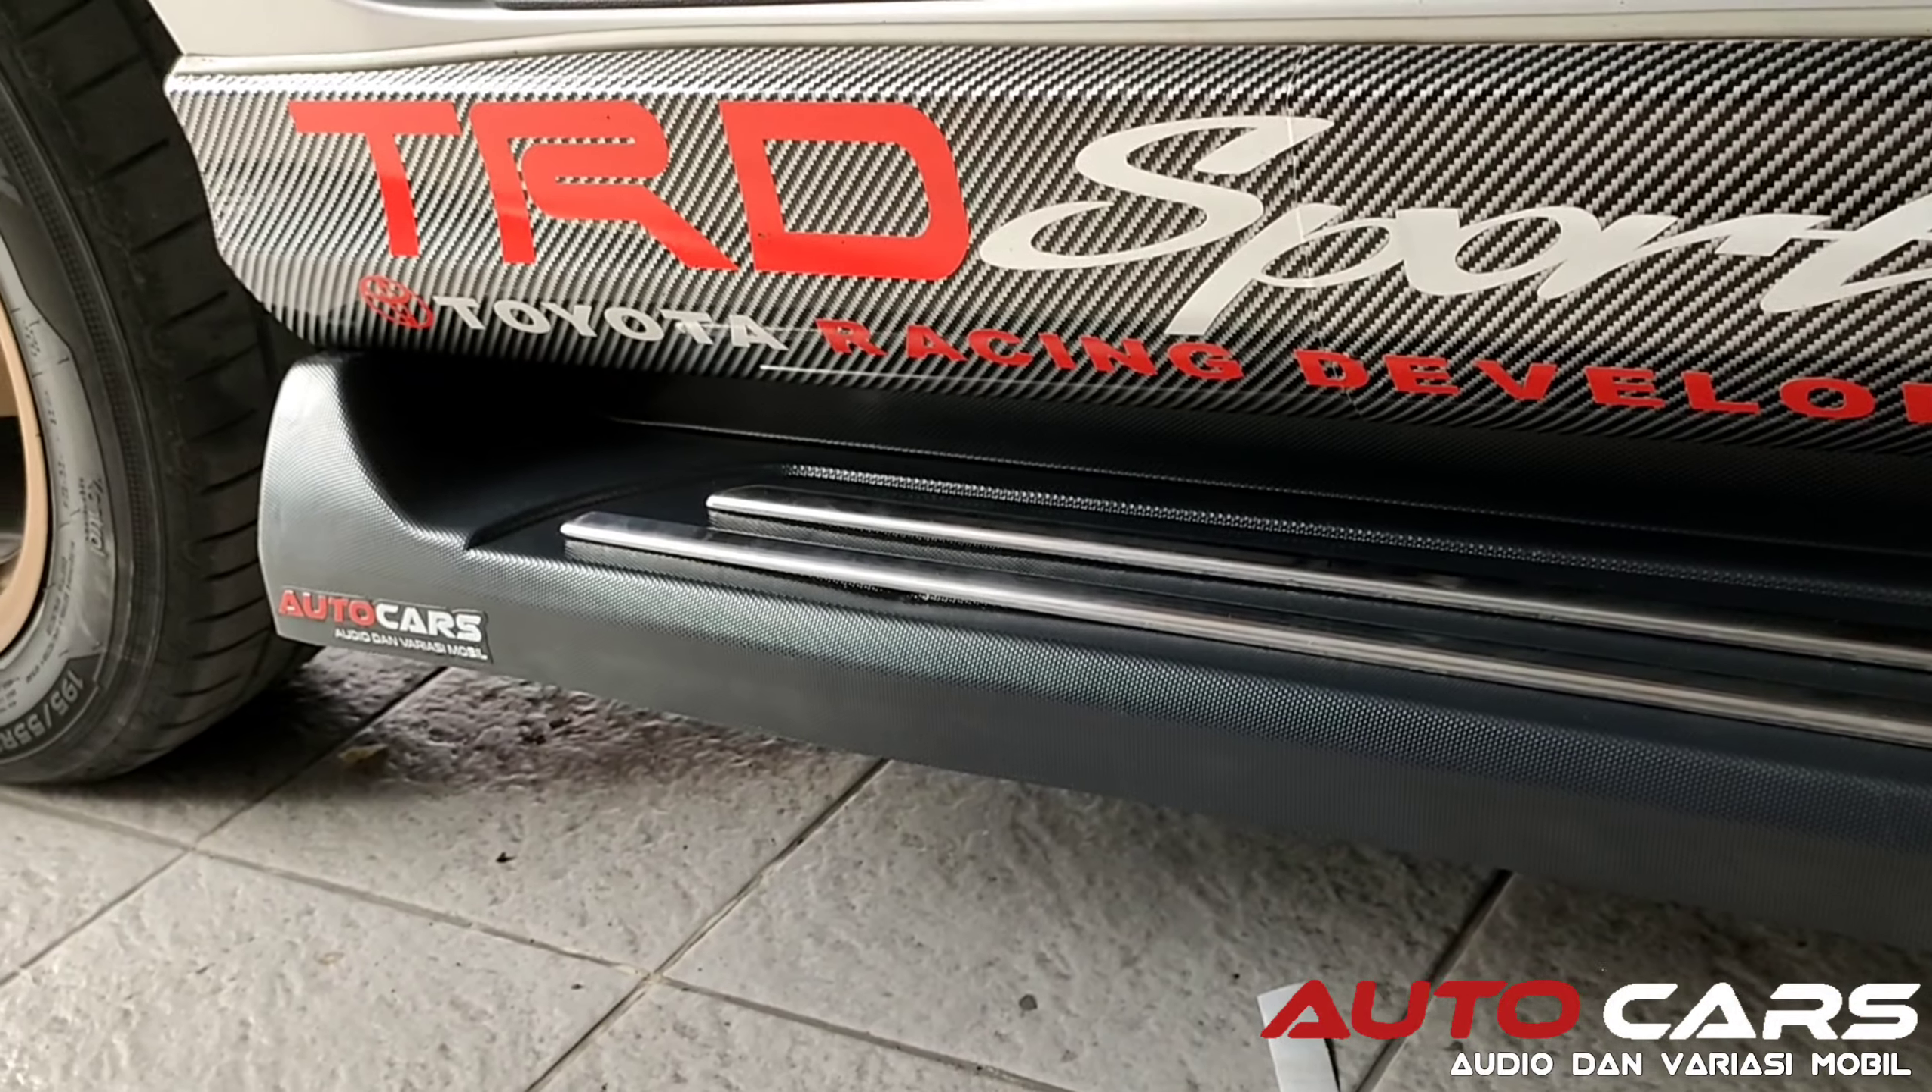Untuk injakan sampingnya kita sudah selesai terpasang nih guys.